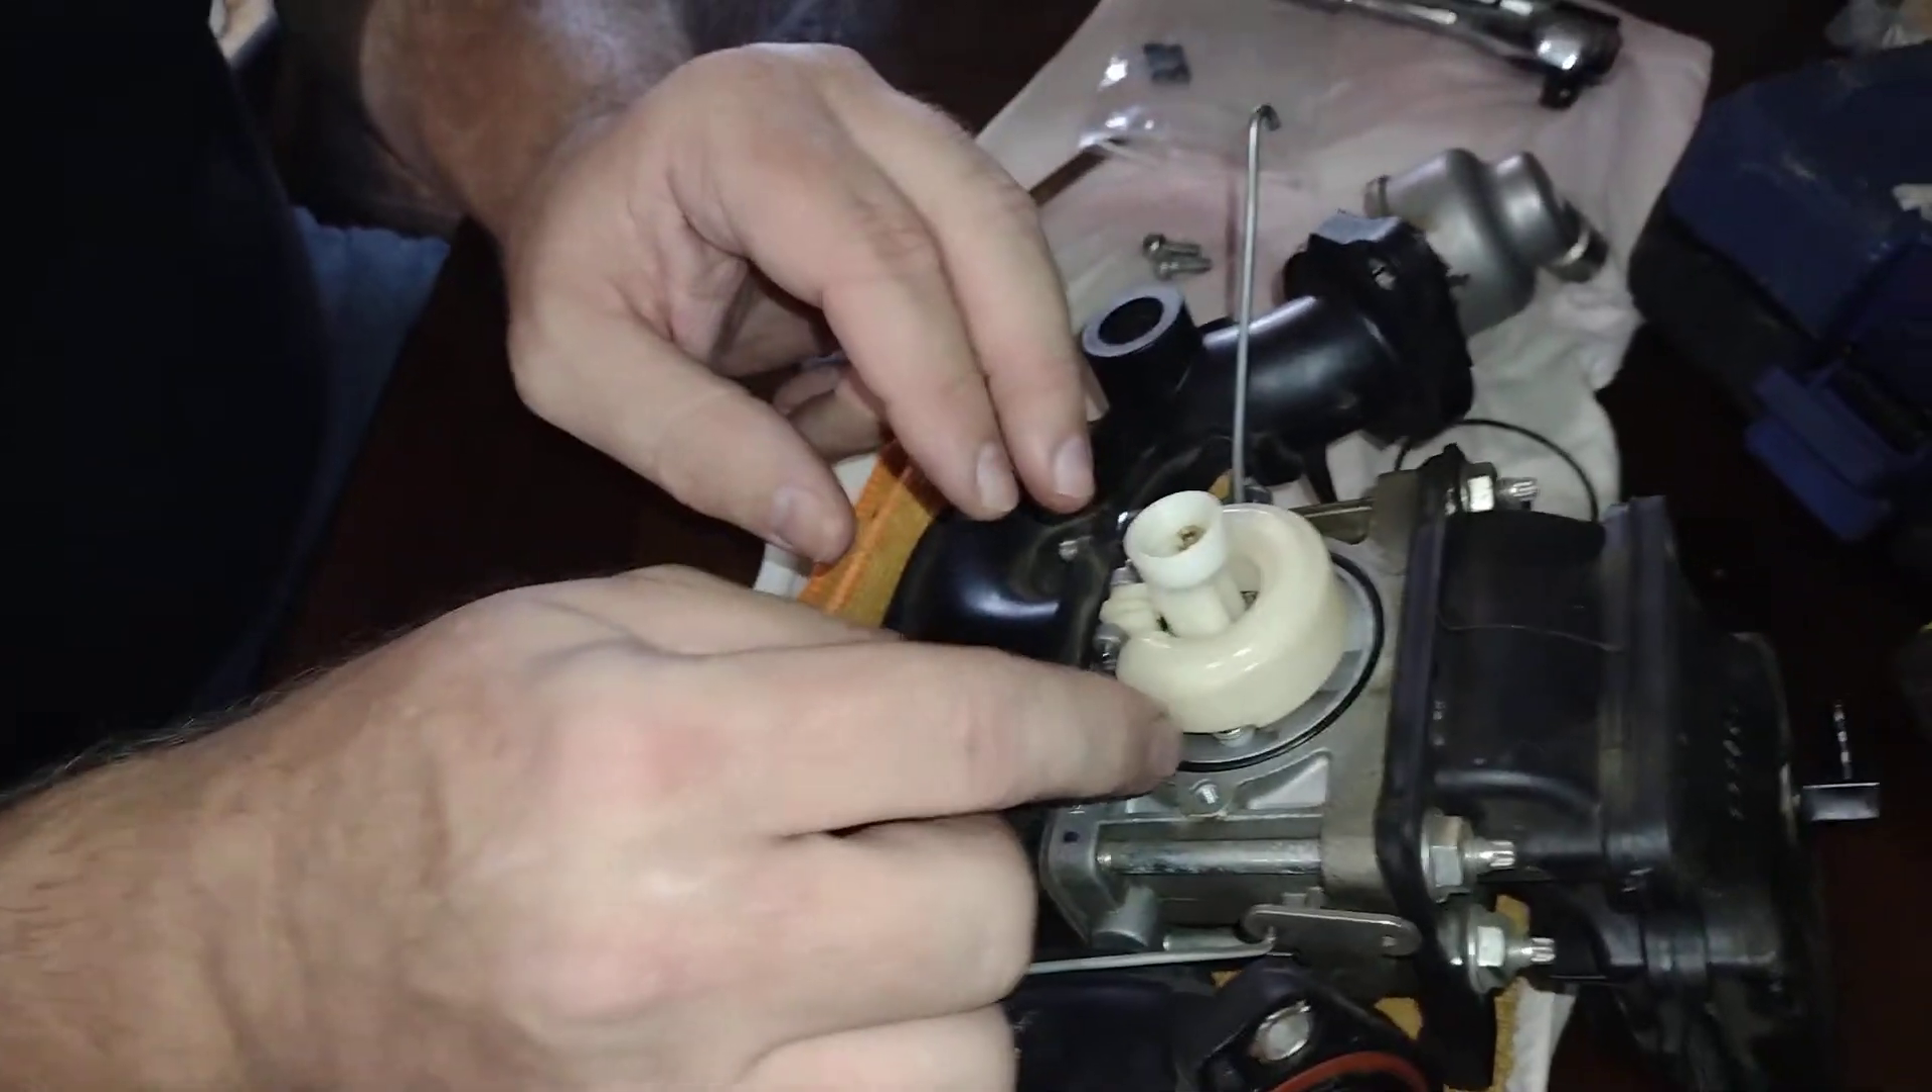So we've got the float back in place.